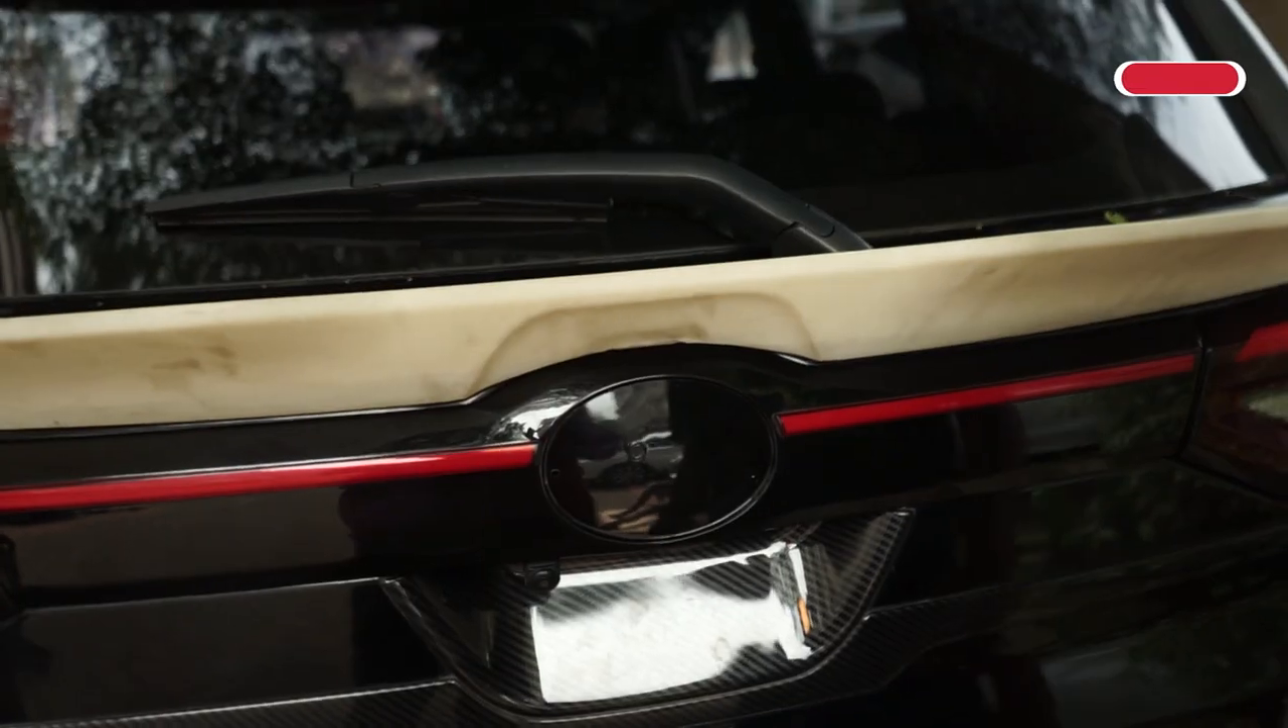Disini Belum ada logo ya Untuk Dari Auto Project Nih sih Gak dikasih logo.